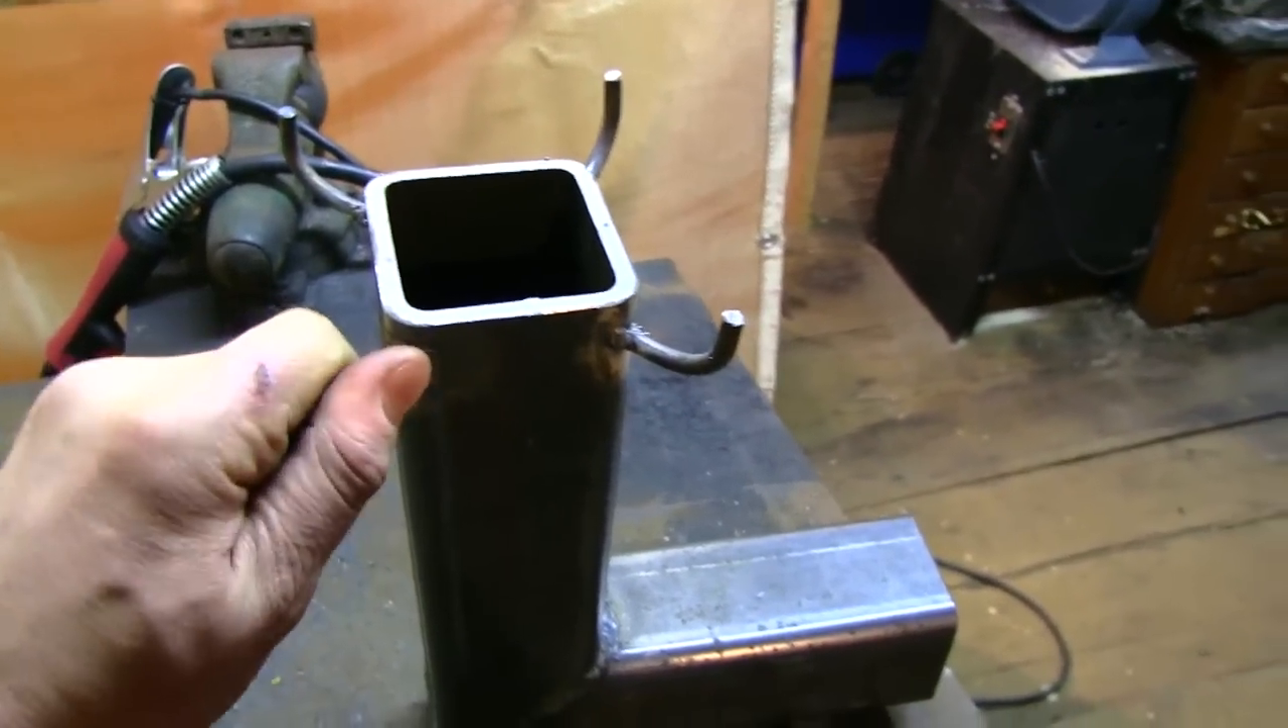We'll probably do the light up in another video, but you can see the little burner holders that we welded on up here.